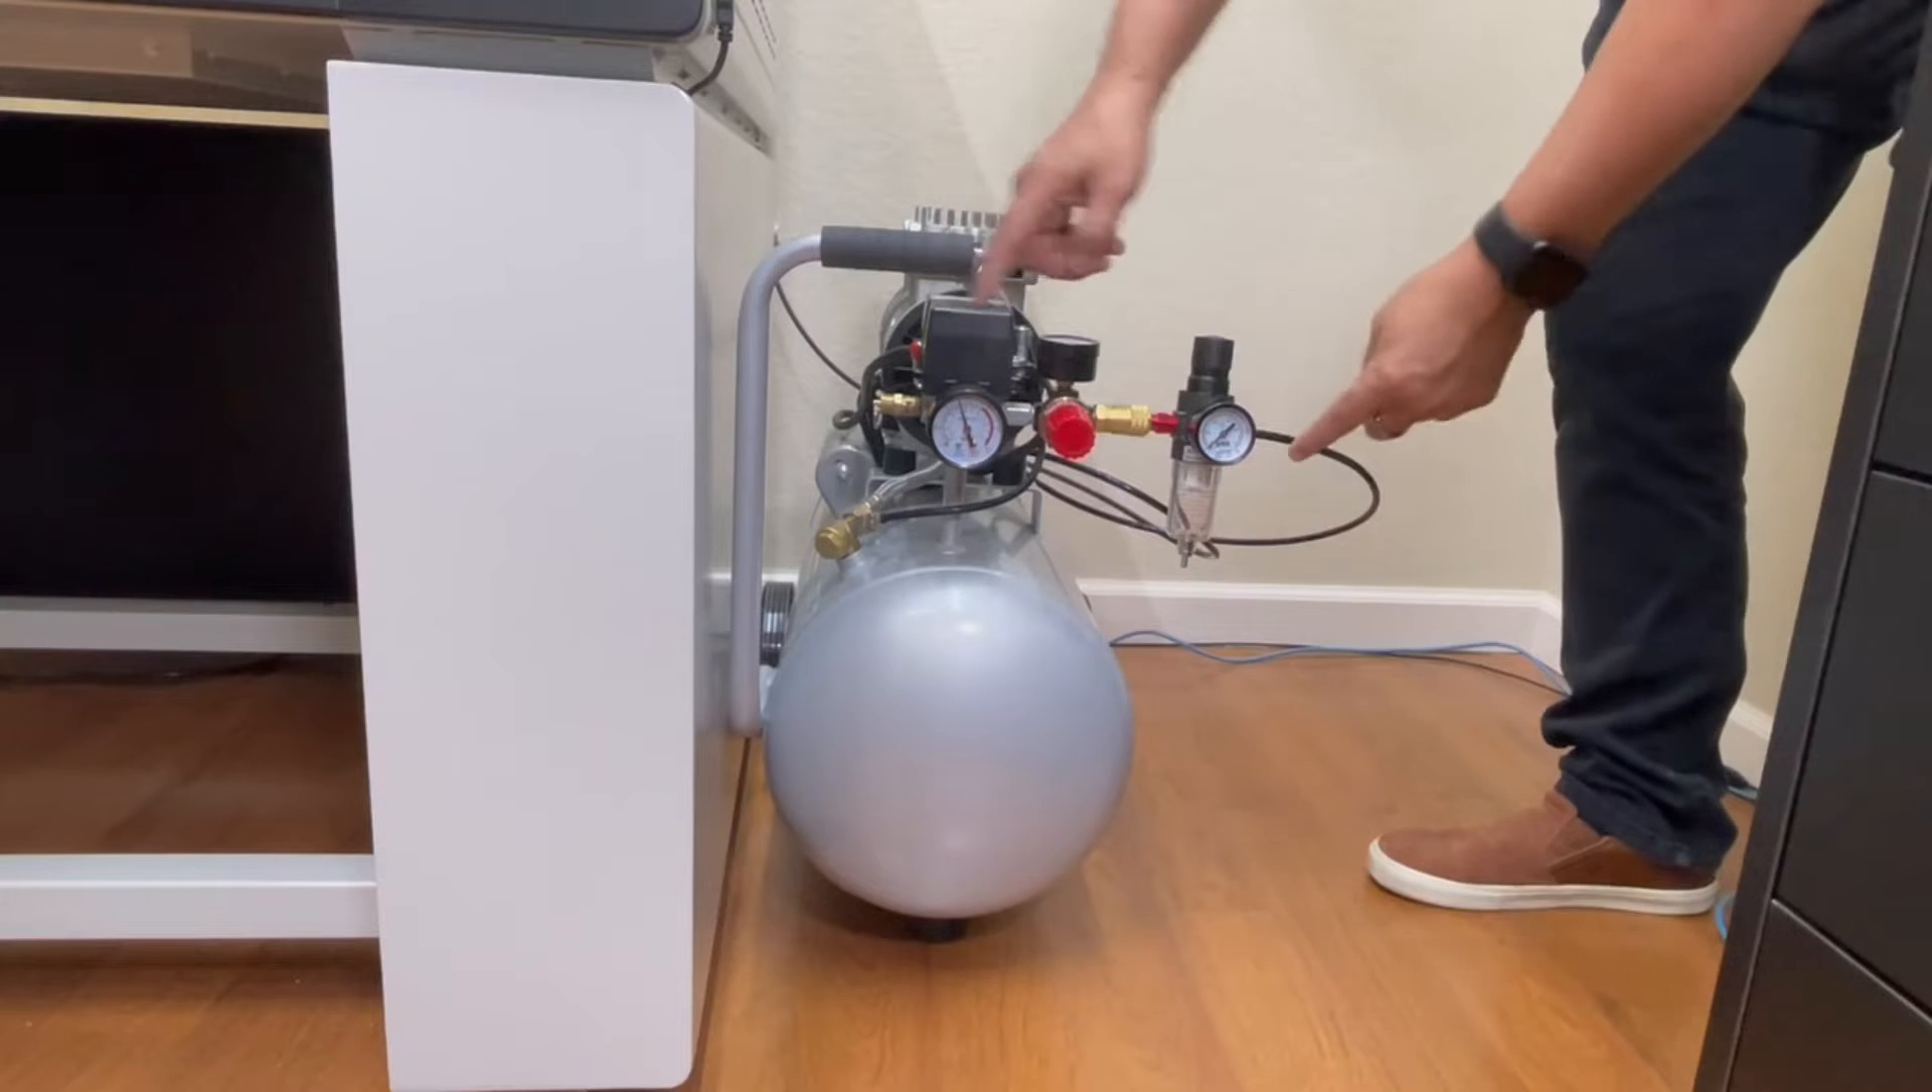I realized that the regulator and hose are sticking out way too much.